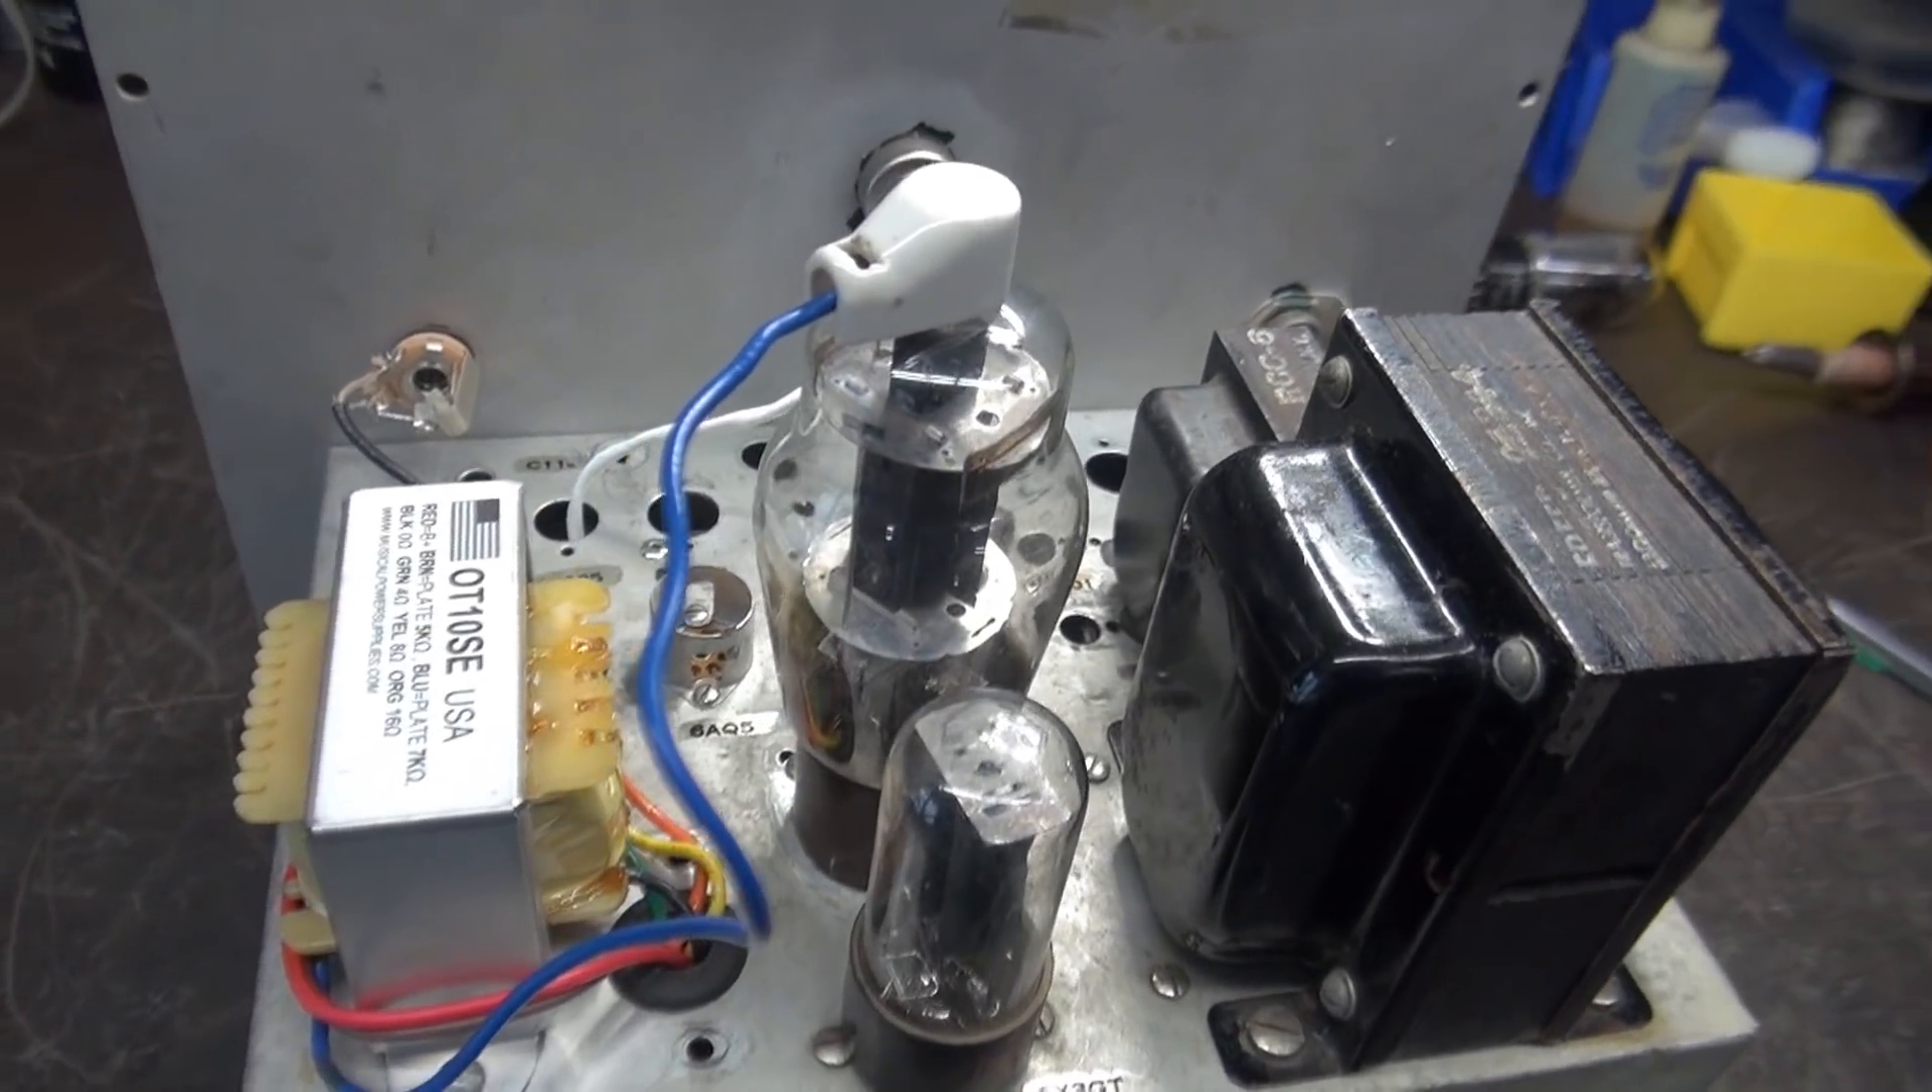All right, there's that 807 installed with a beautiful porcelain cap.